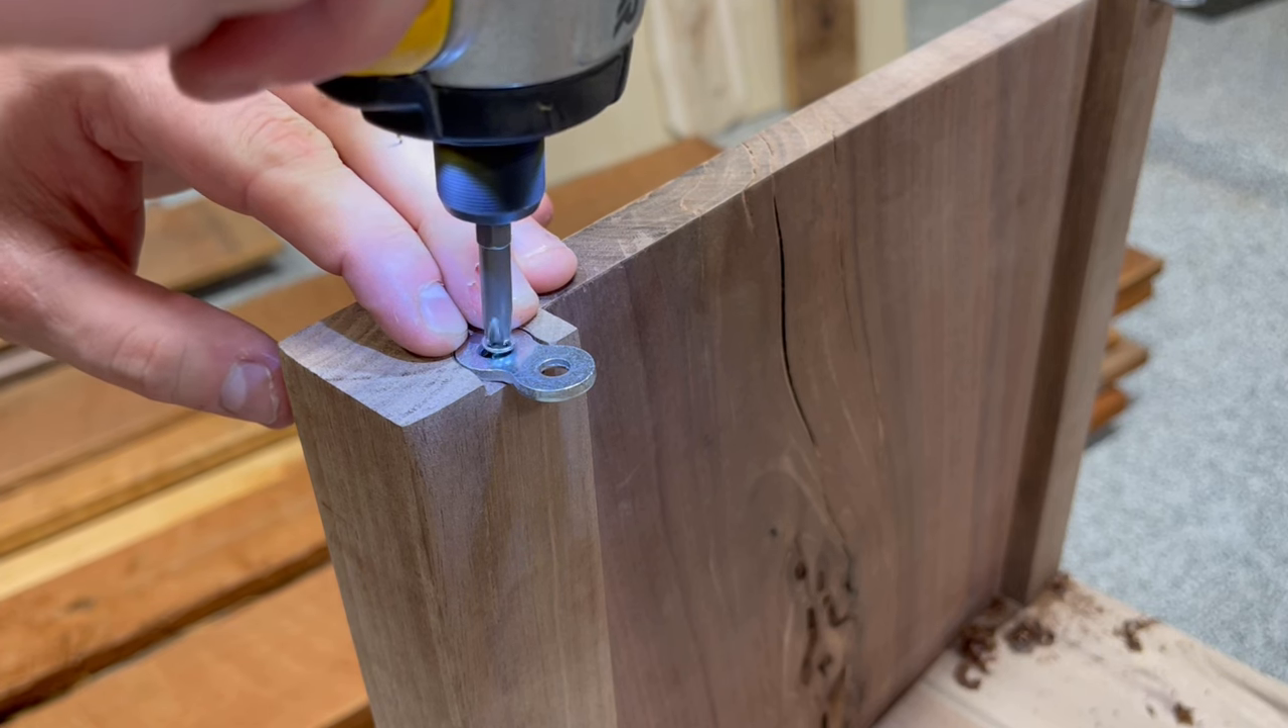Each of these figure eights are secured to the post using a wood screw that I had pre -drilled for off camera.